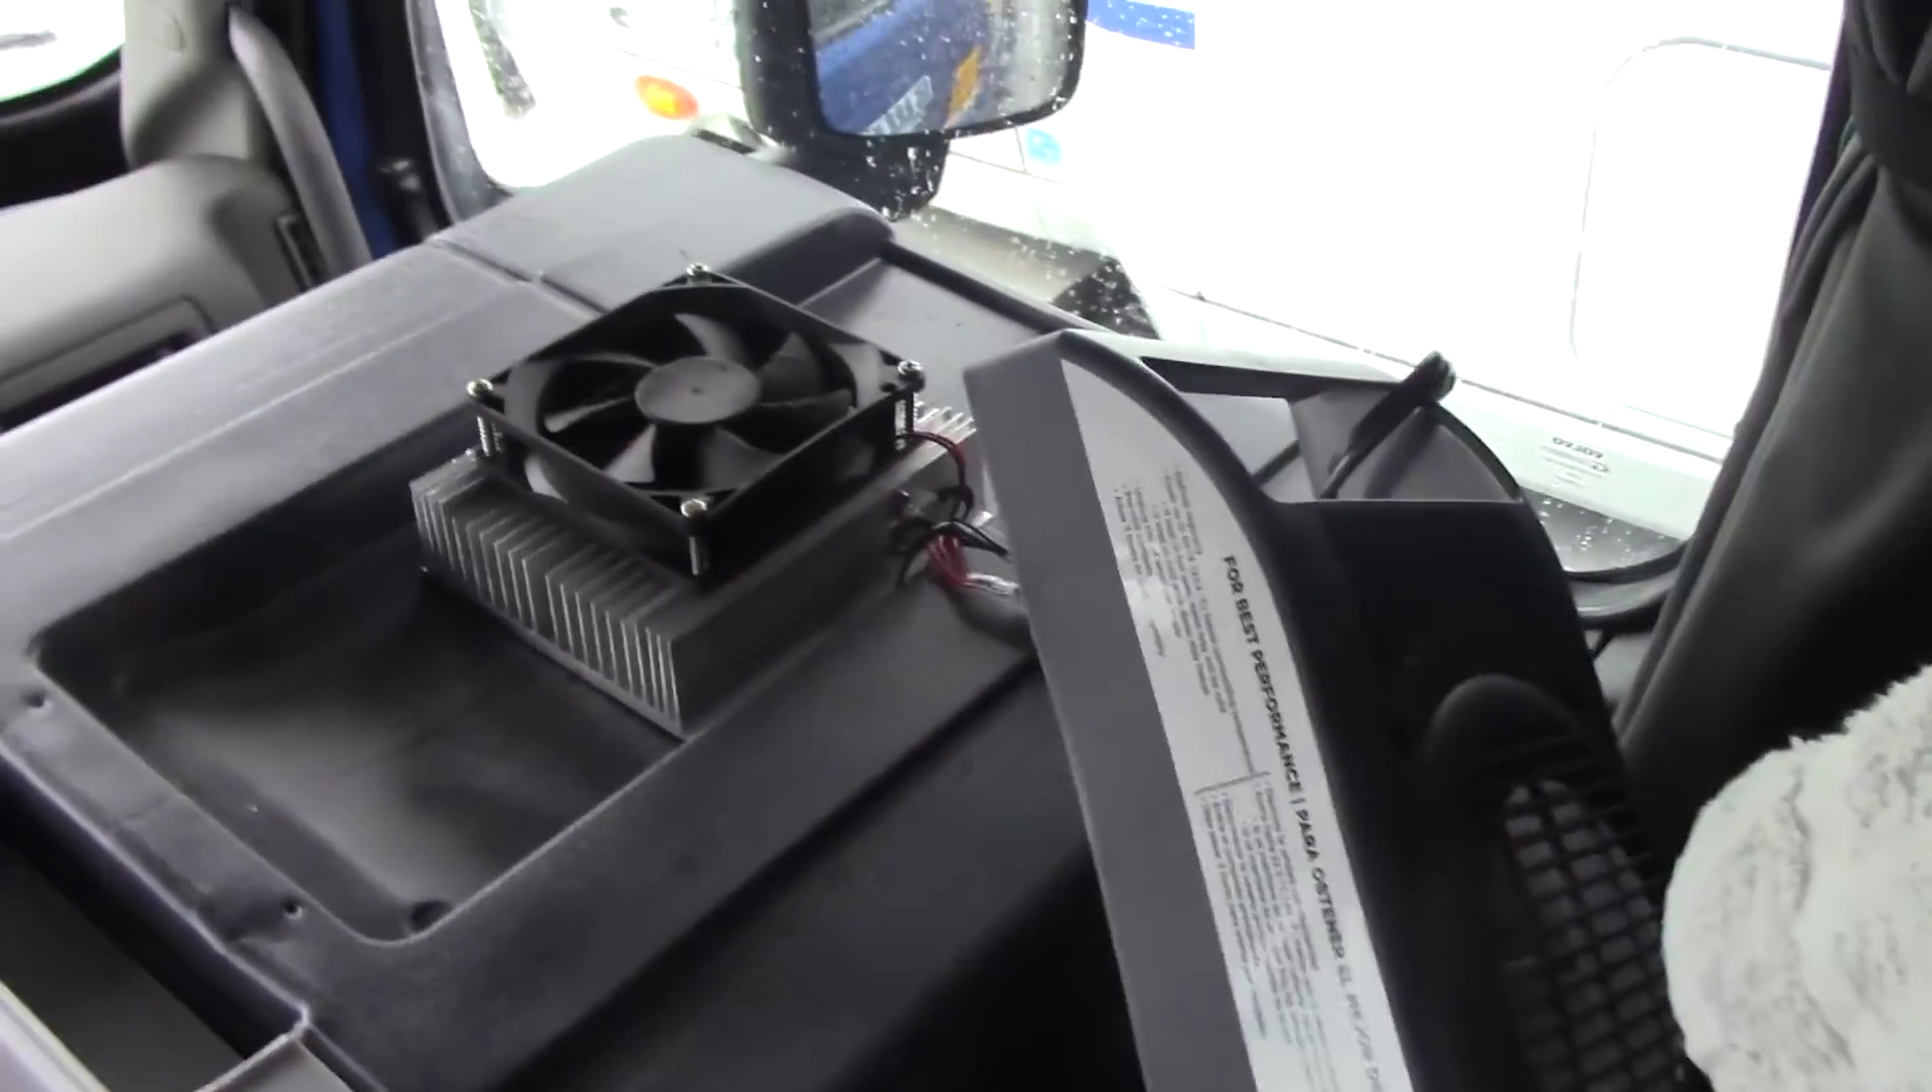All right guys I've got the cover off.